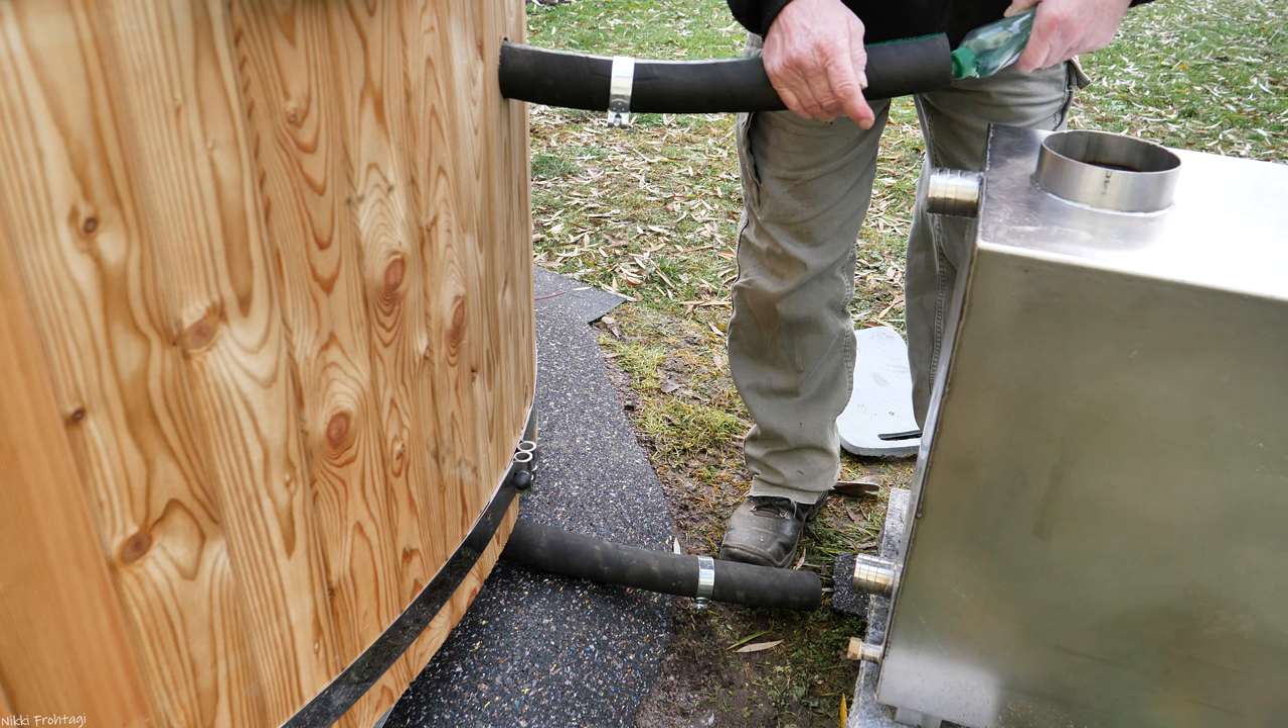Die zwei mitgelieferten Klemmen auf die beiden Schläuche gesteckt, das dürft ihr nicht vergessen, doppelte Arbeit sonst, das muss nichts sein.